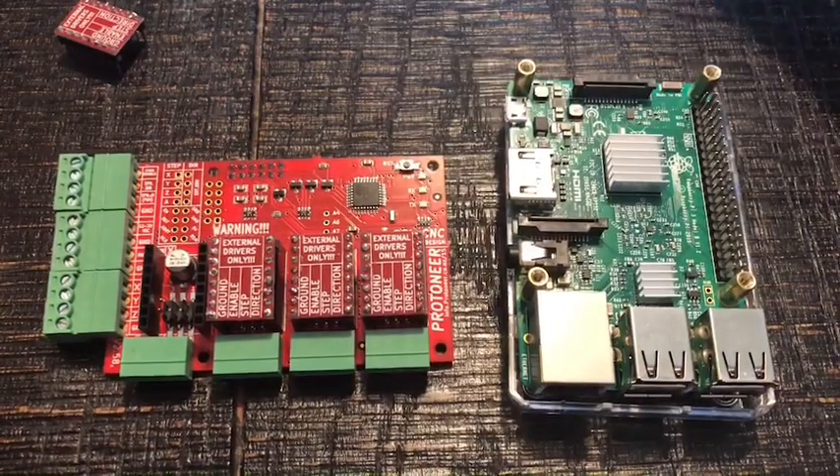You'll see here I have the external driver cards already installed except for the last one that goes here and there's a reason for that.